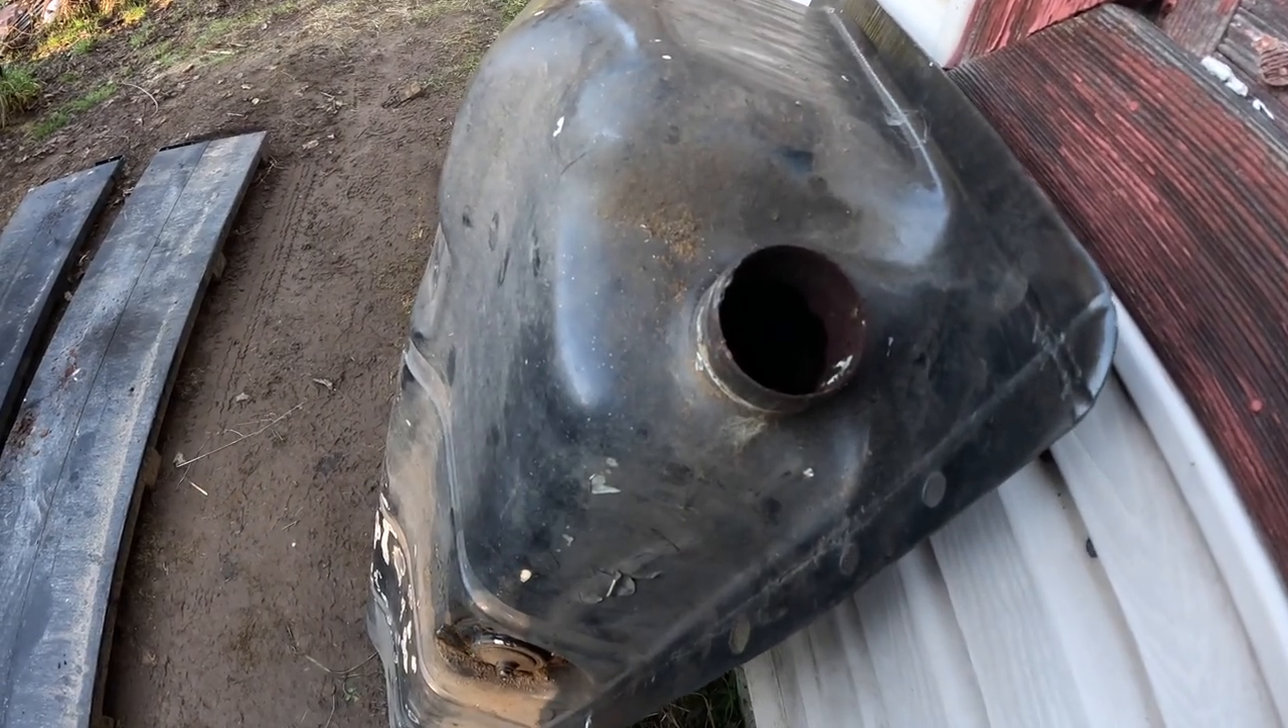All right I have the gas tank out.